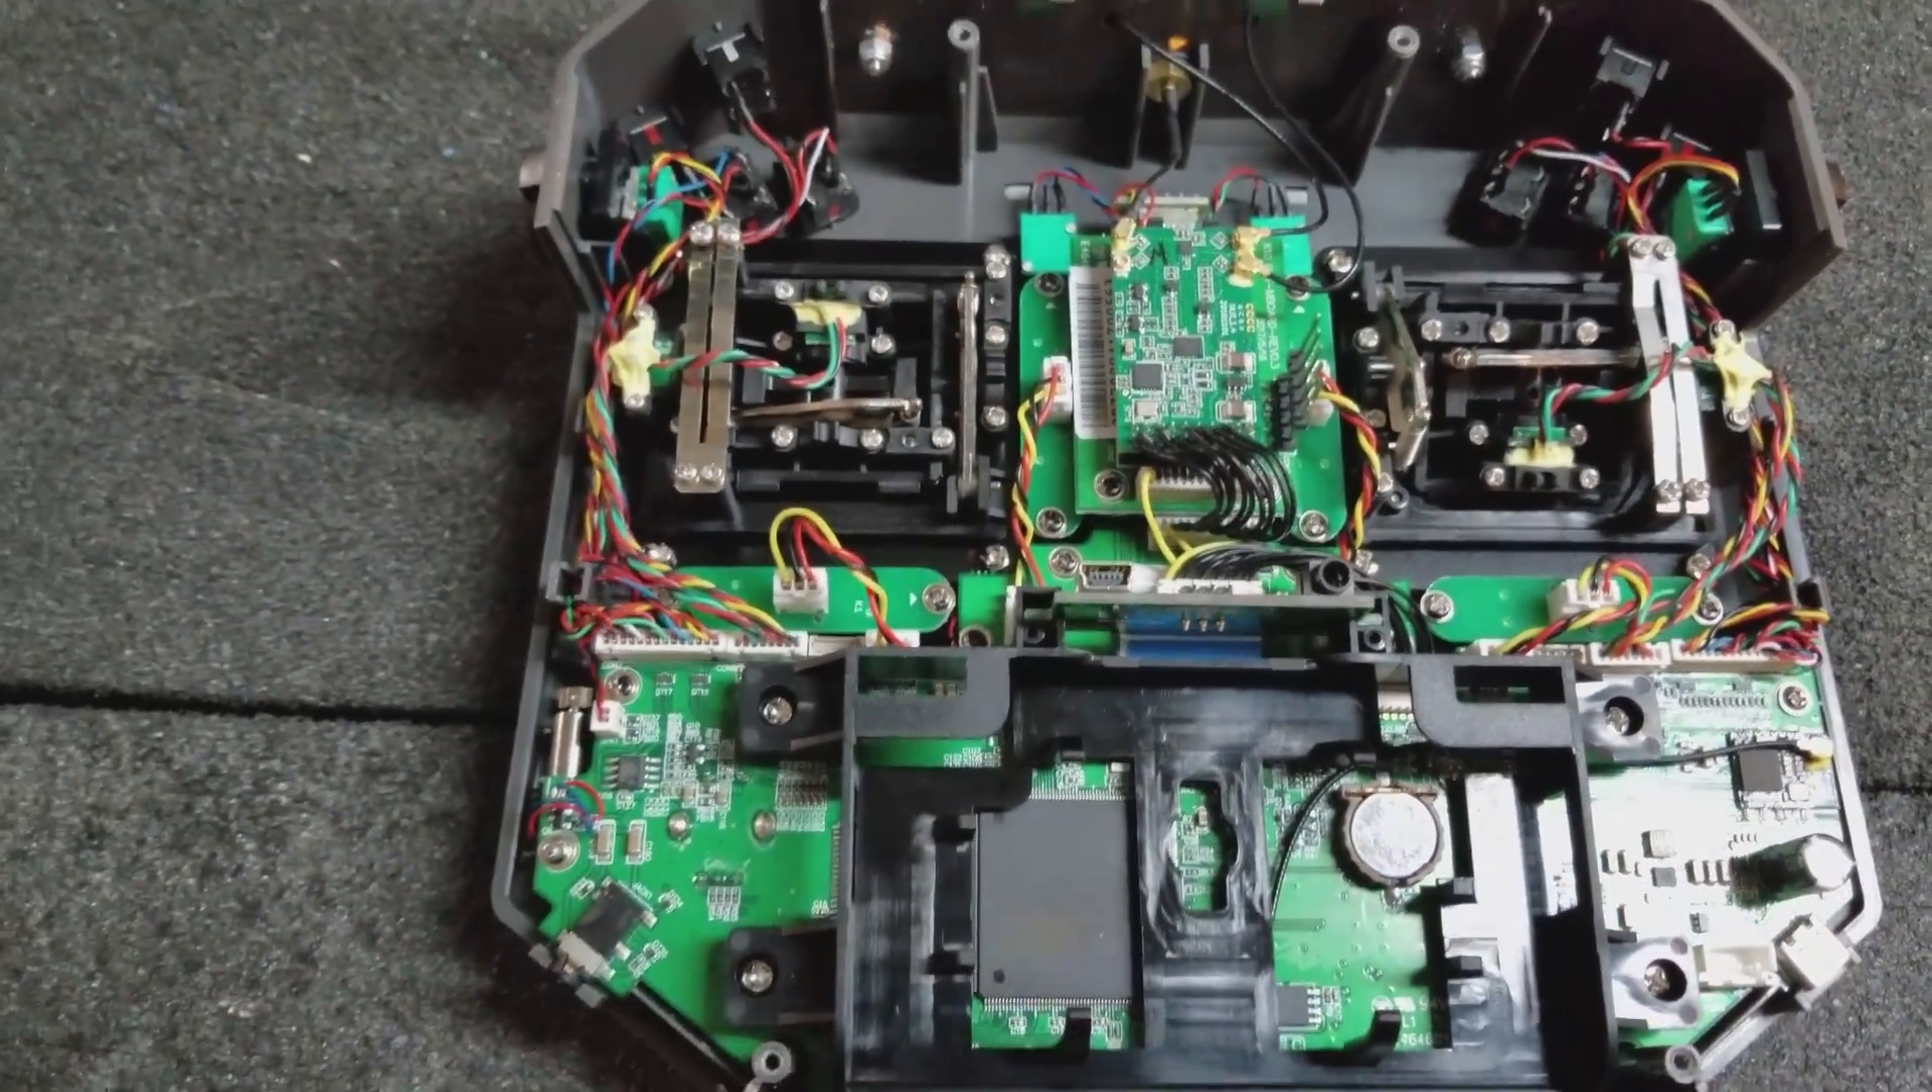All right, here's the back case of the radio removed.